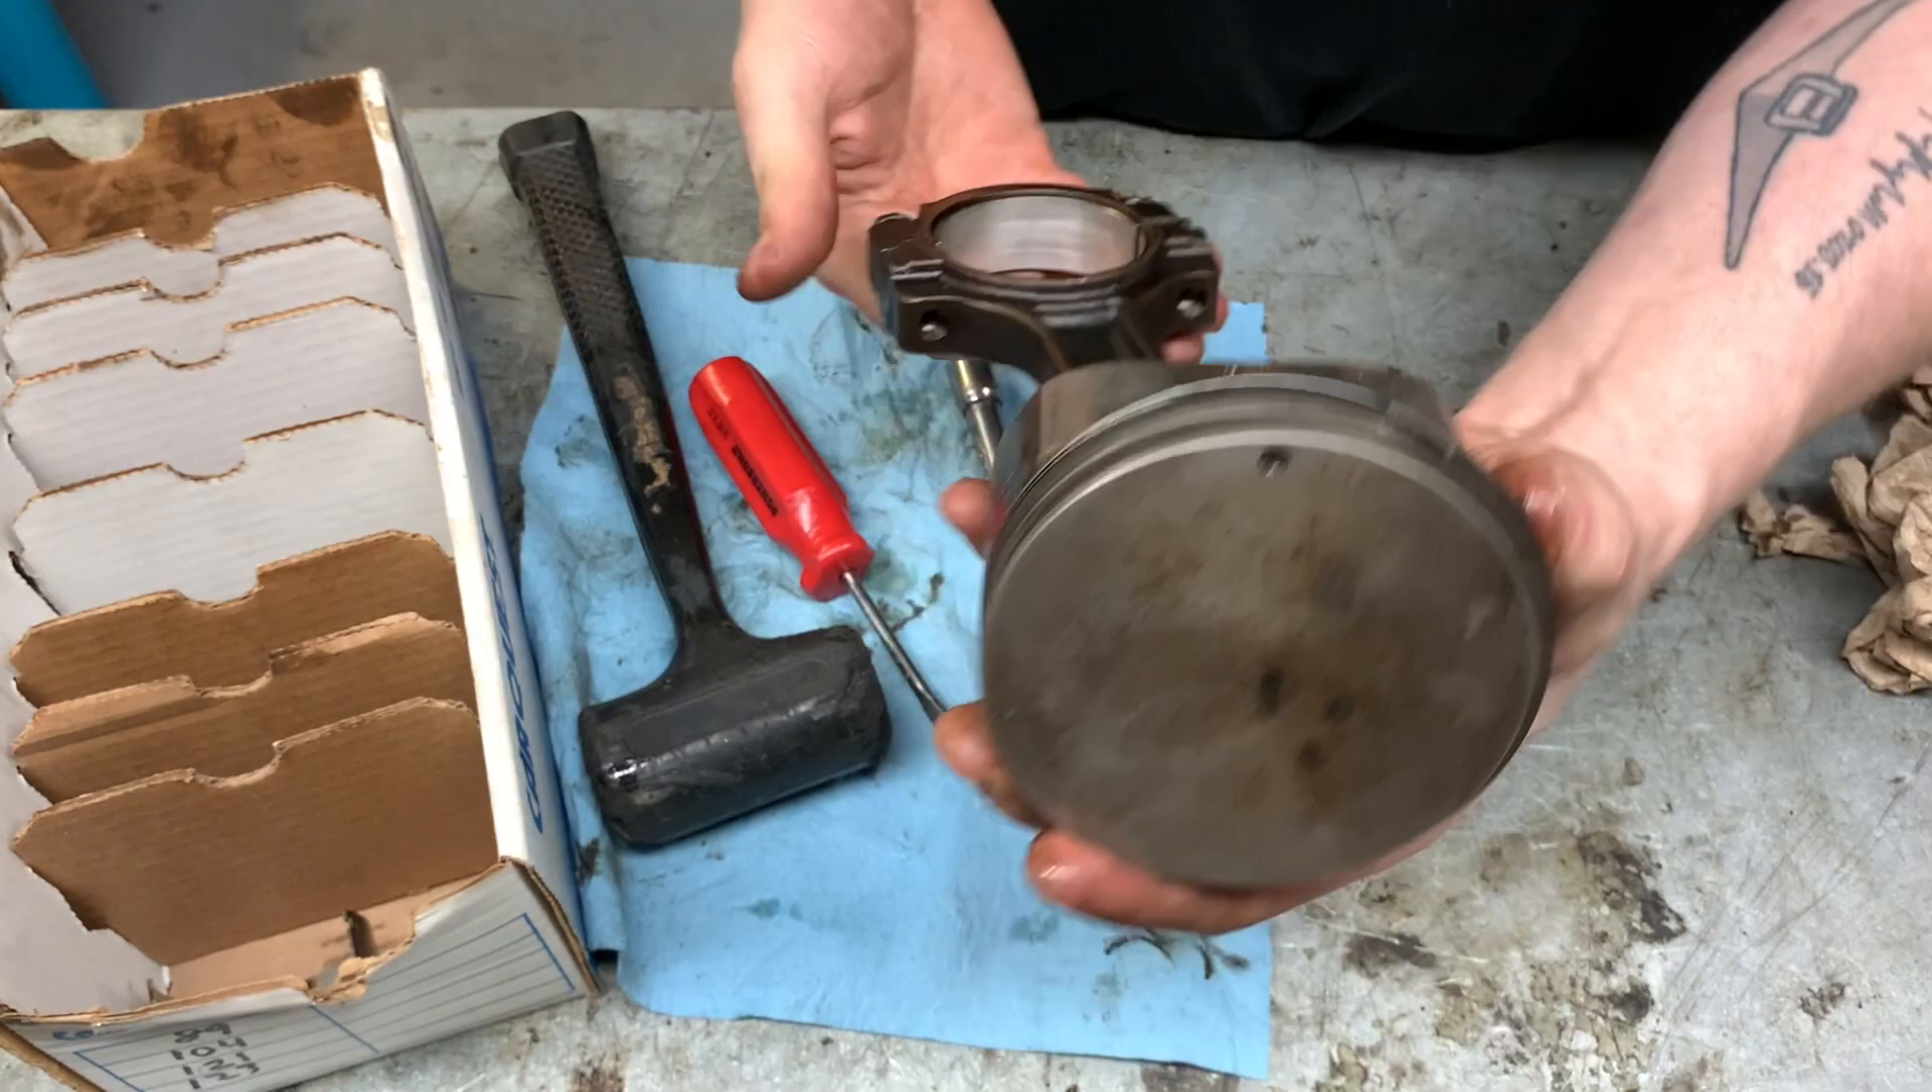And there we have it, piston and rods assembled.